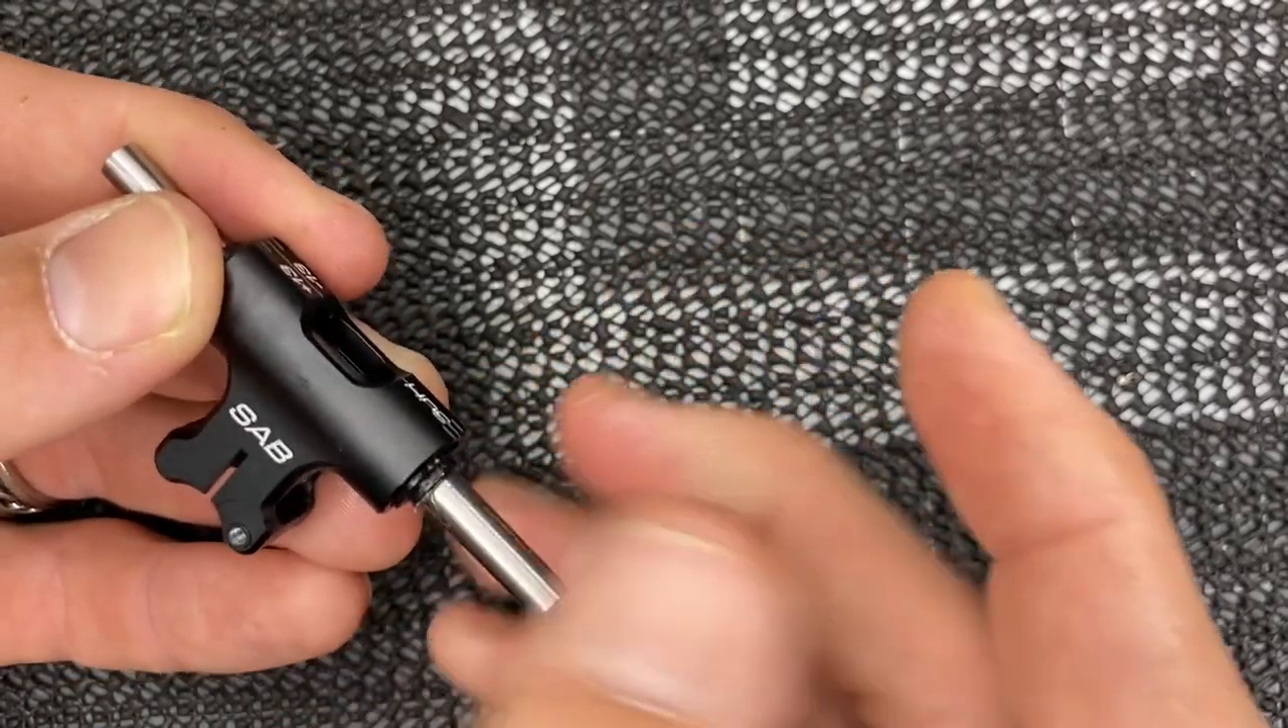Now our main shaft is through our head block.